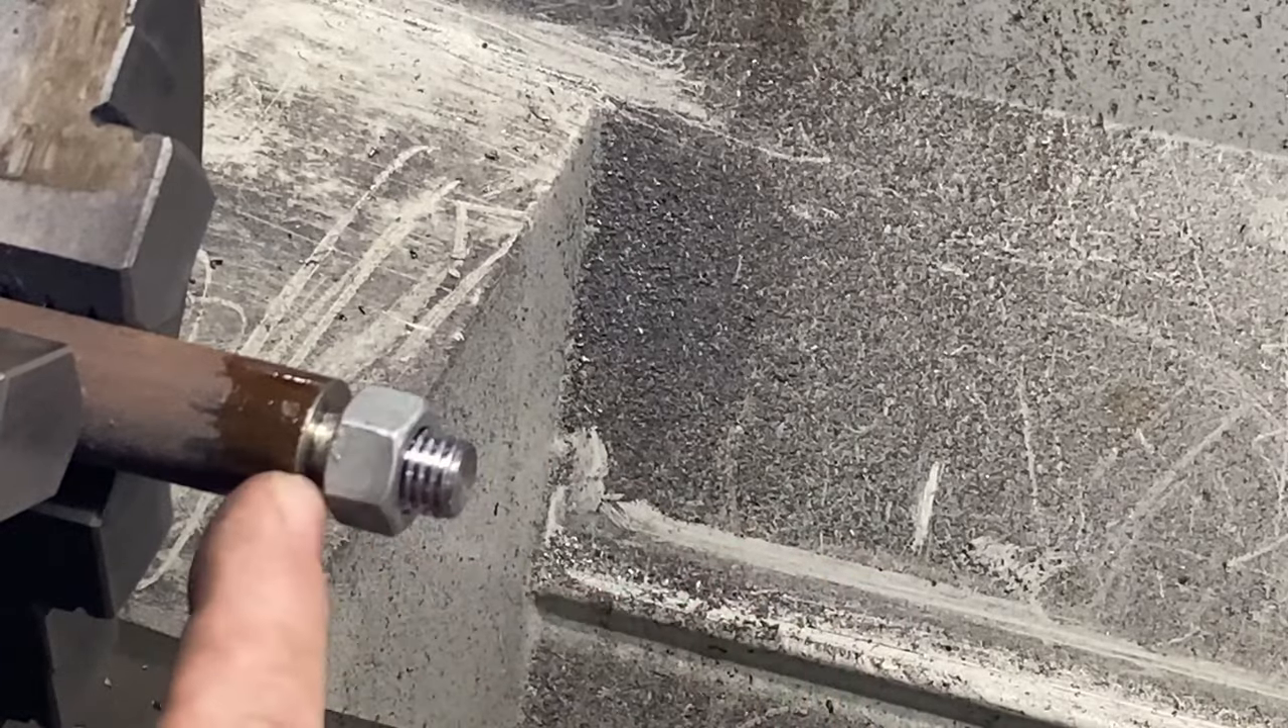I test the nut on the thread and that works great.